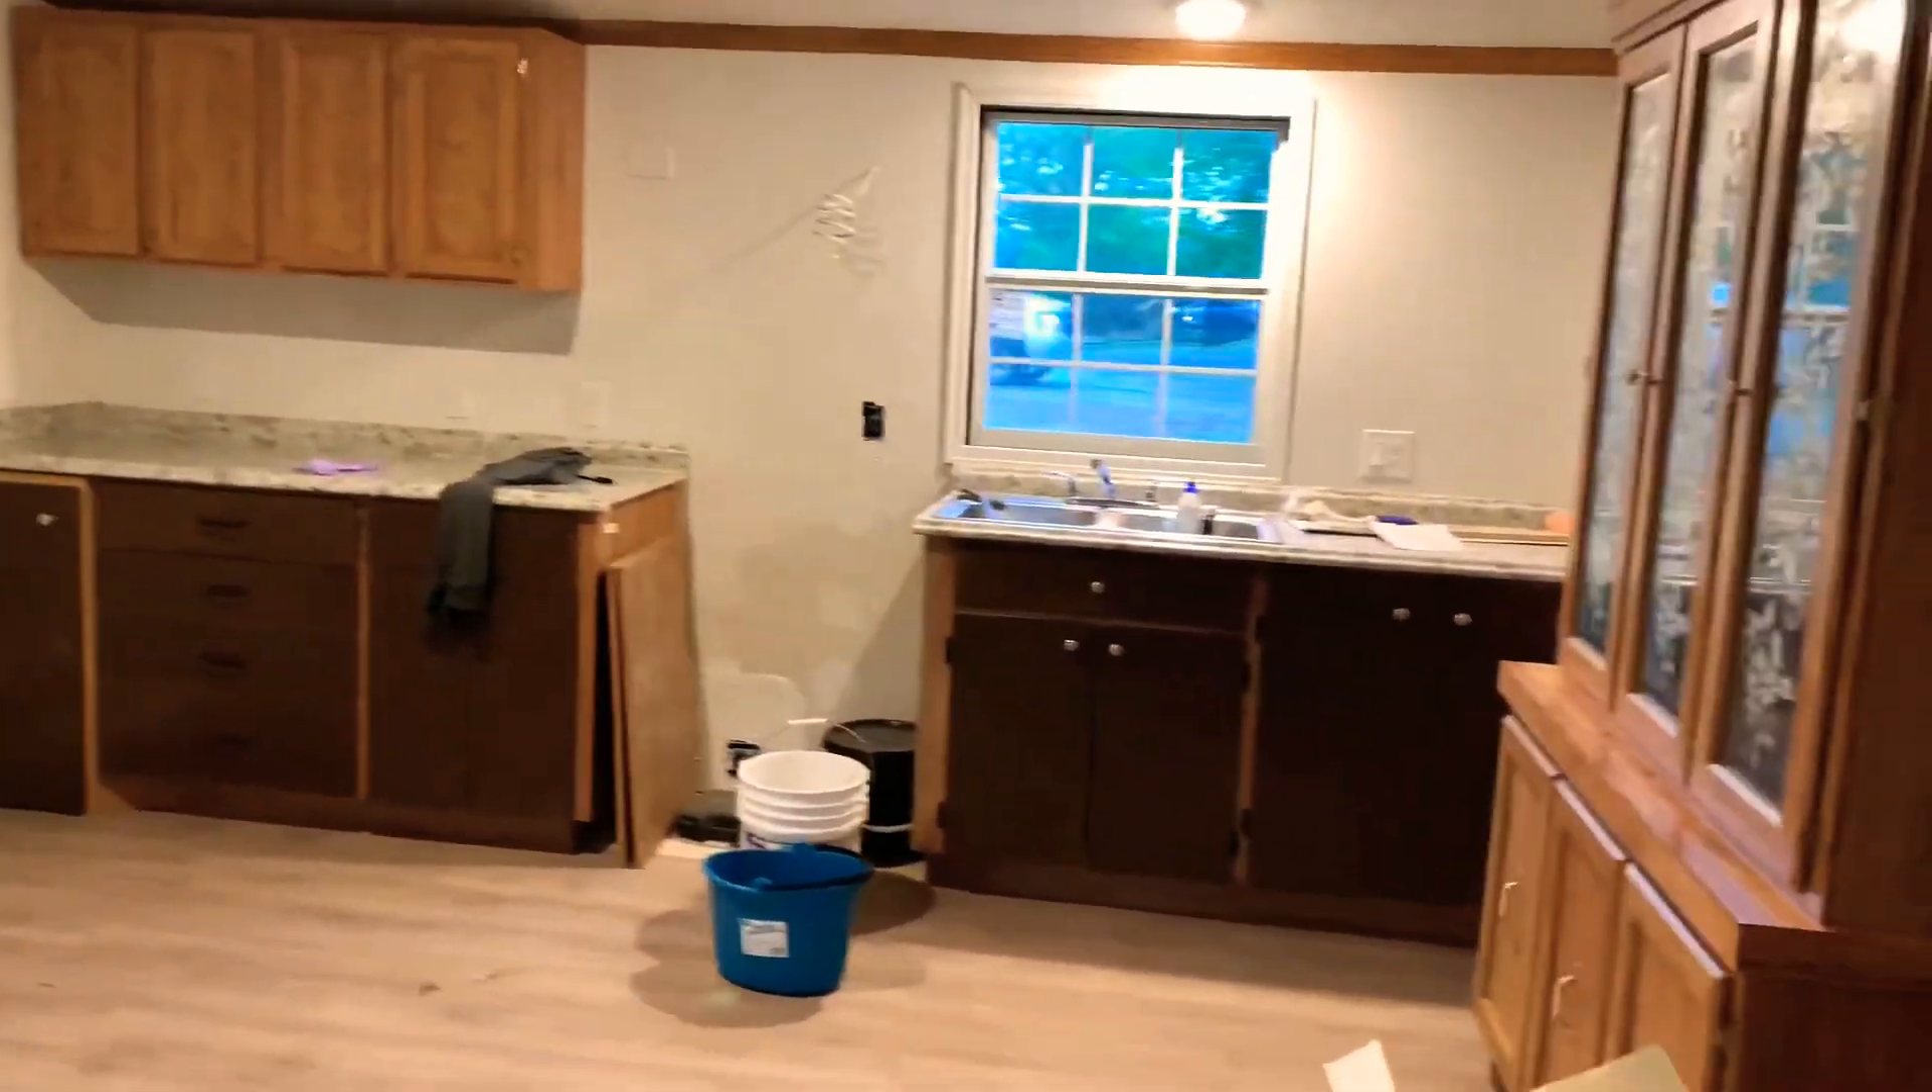I finally put most of the most of the cabinets on.